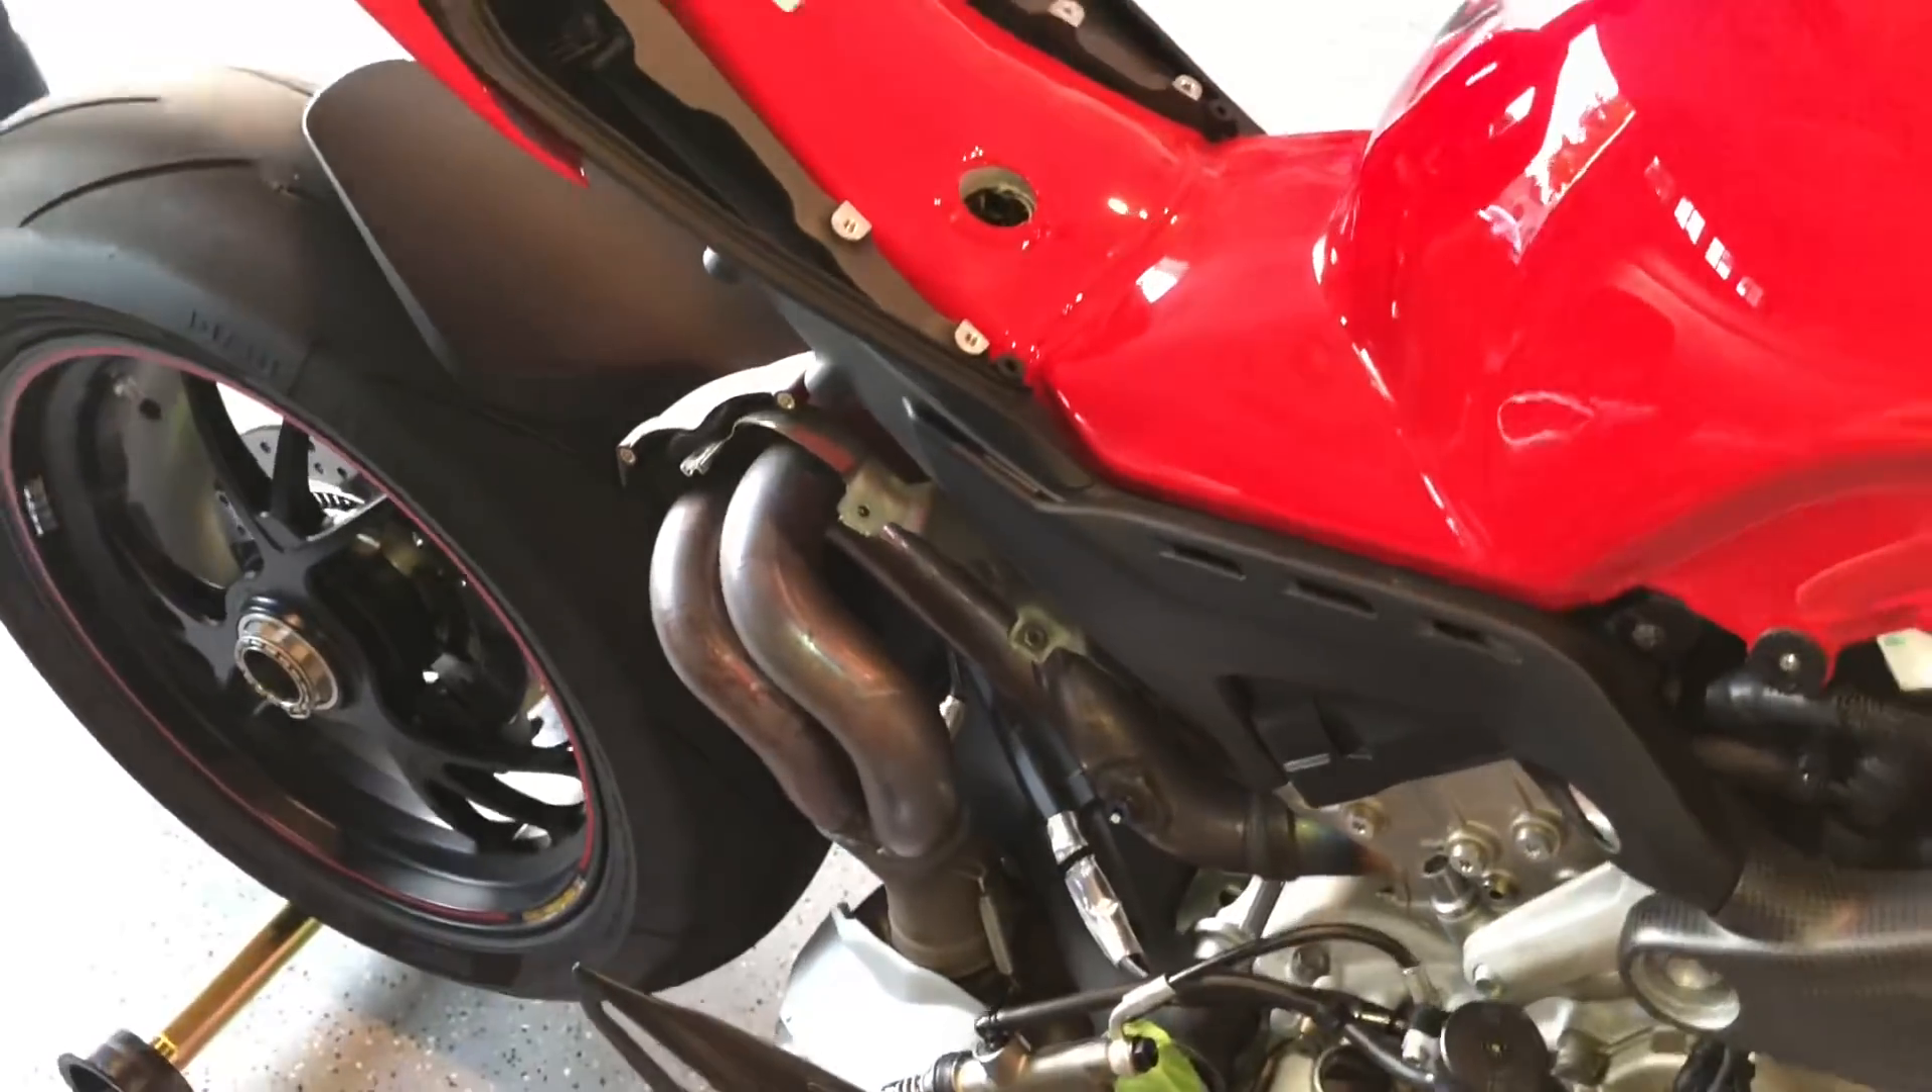Alright, now the heat shielding's gone, you can see the exhaust is exposed.